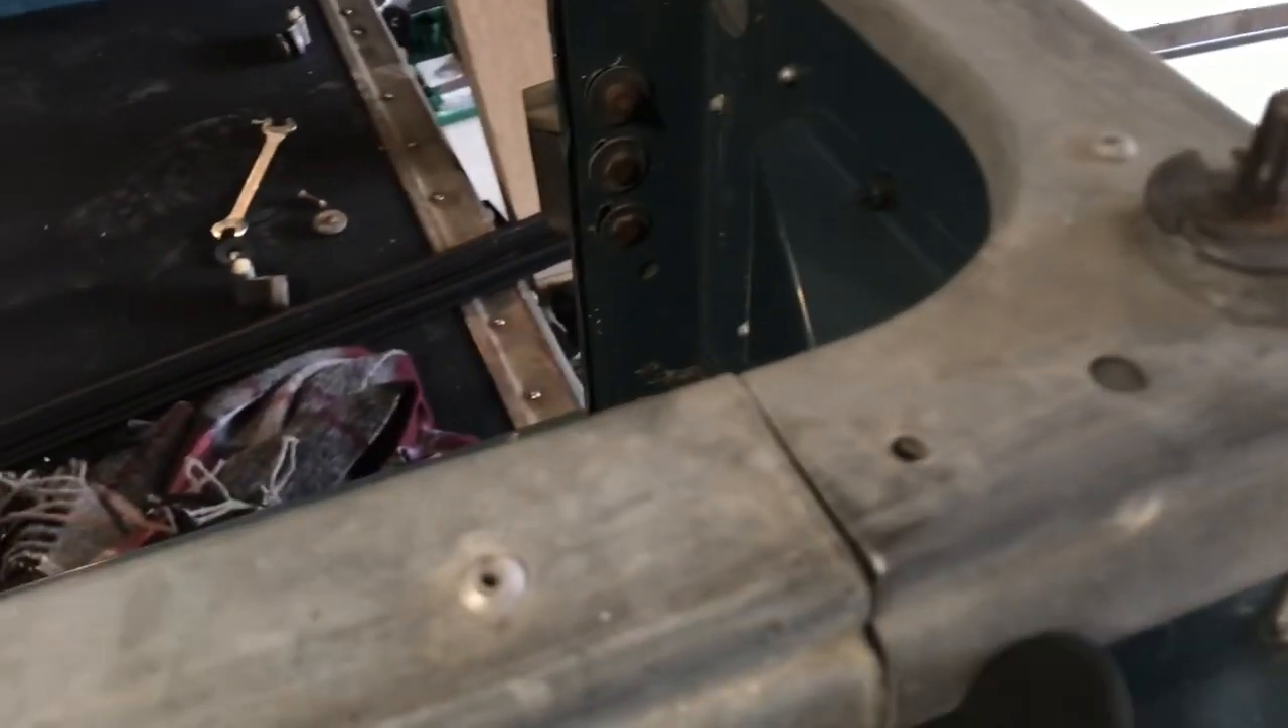I was just going to put the top on, but I realised that this last section here is a bit out of alignment, and I realised that there's actually a missing rivet there, so I'm just going to put that missing rivet in.